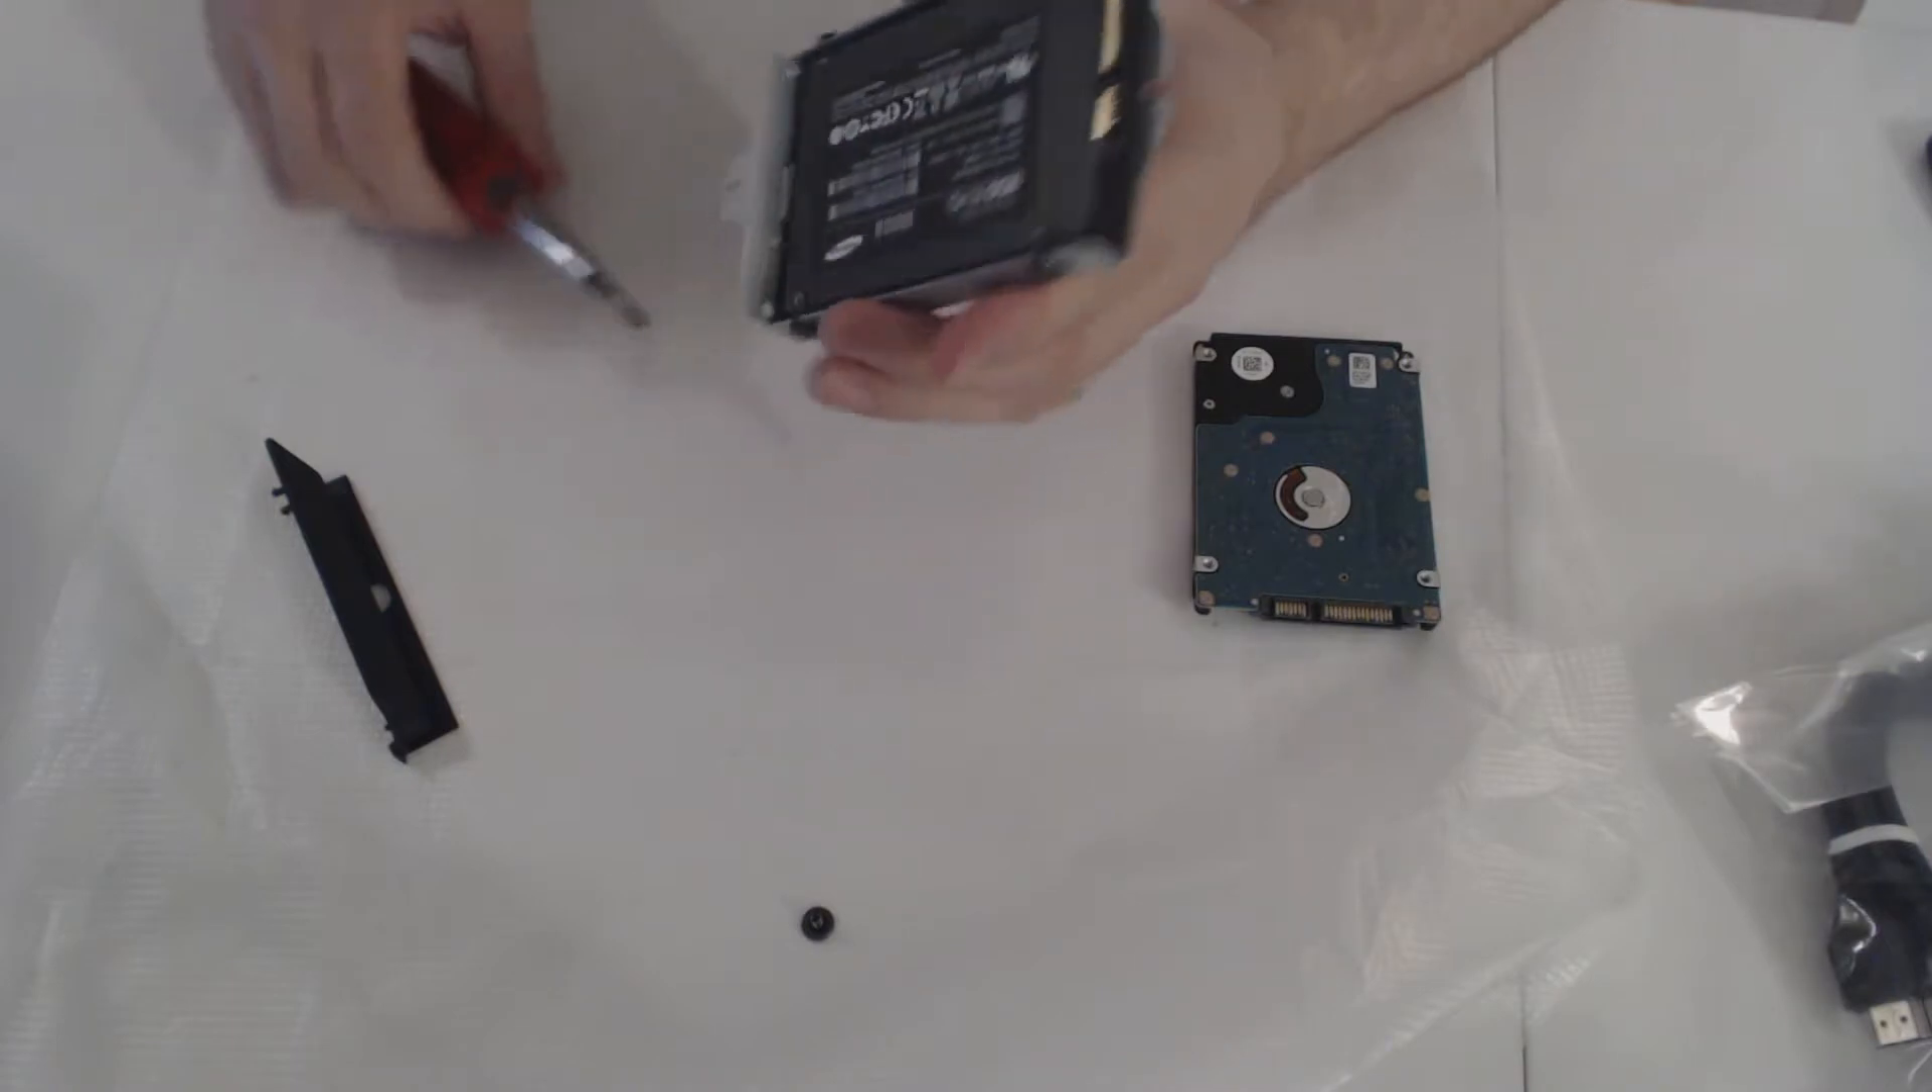I have this big screw left.